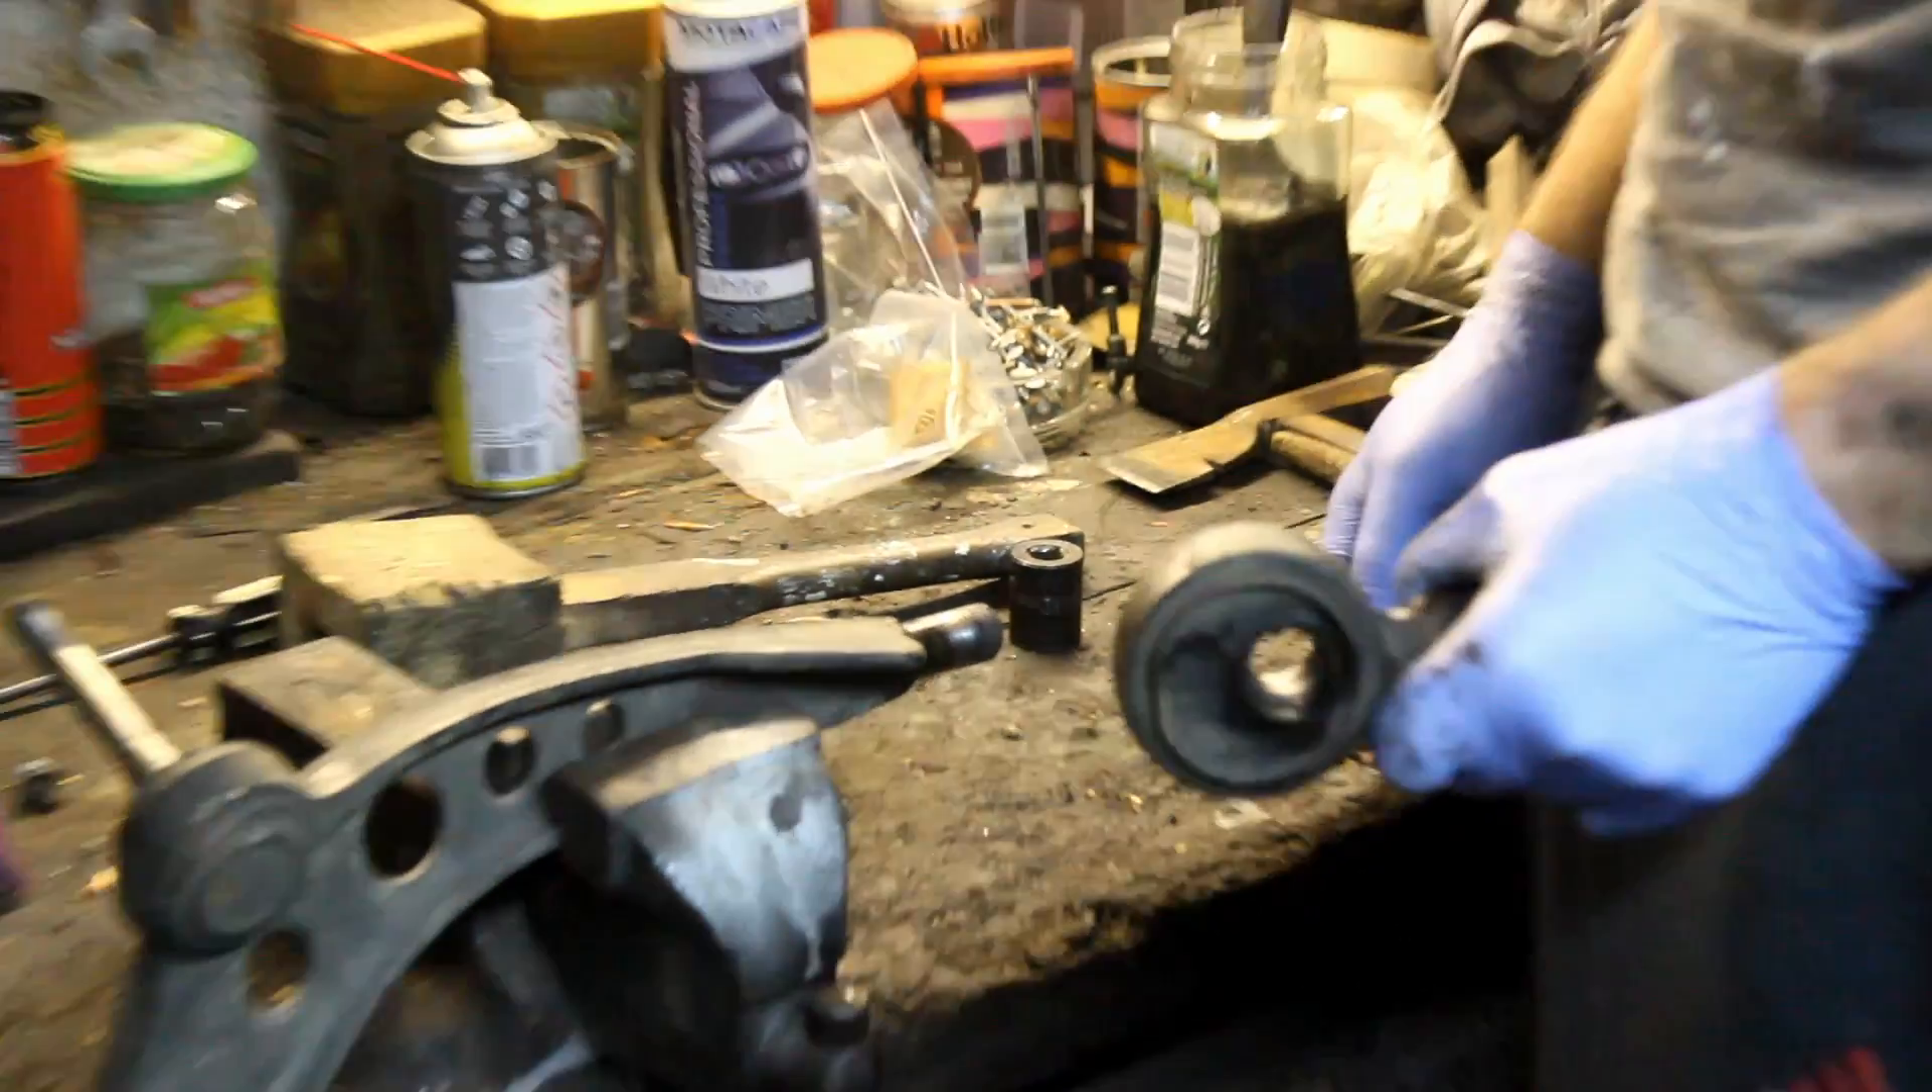And voila, one lollipop bush off.